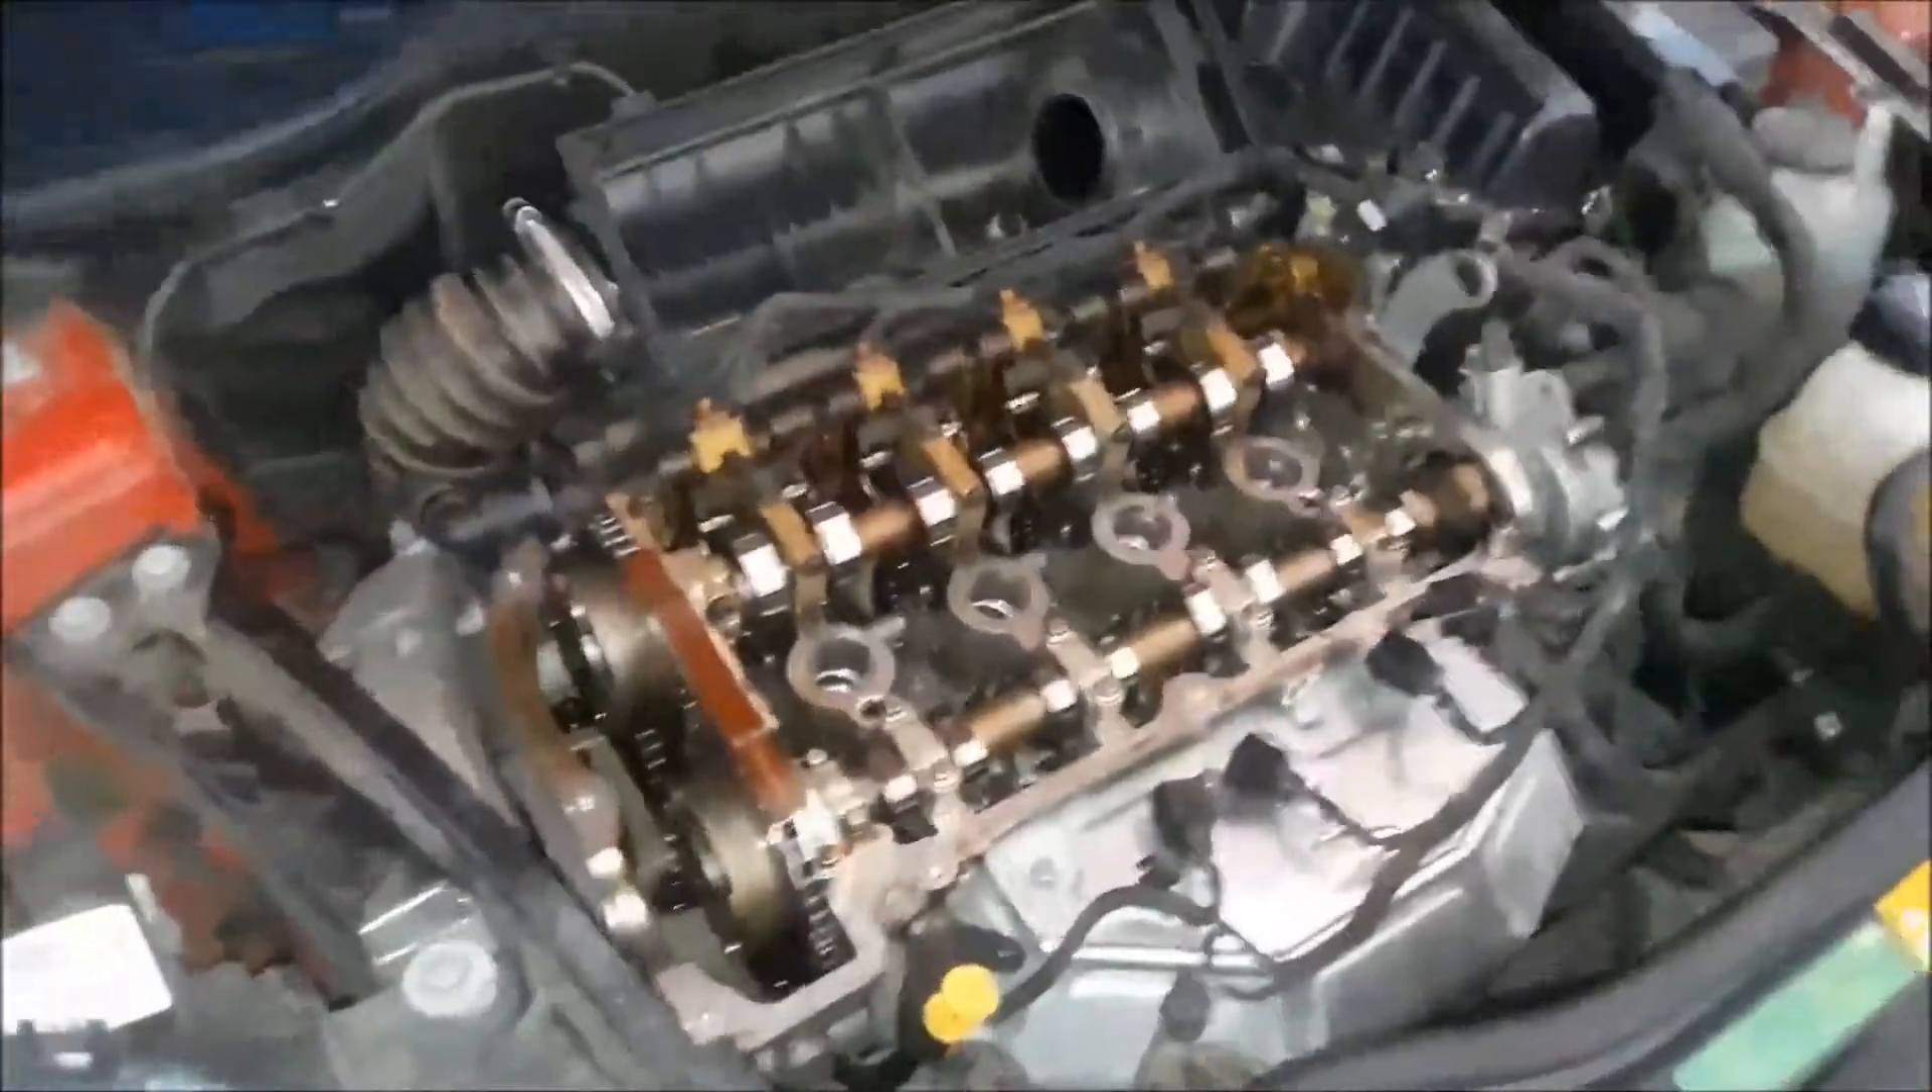What I've done is I've removed the valve cover.